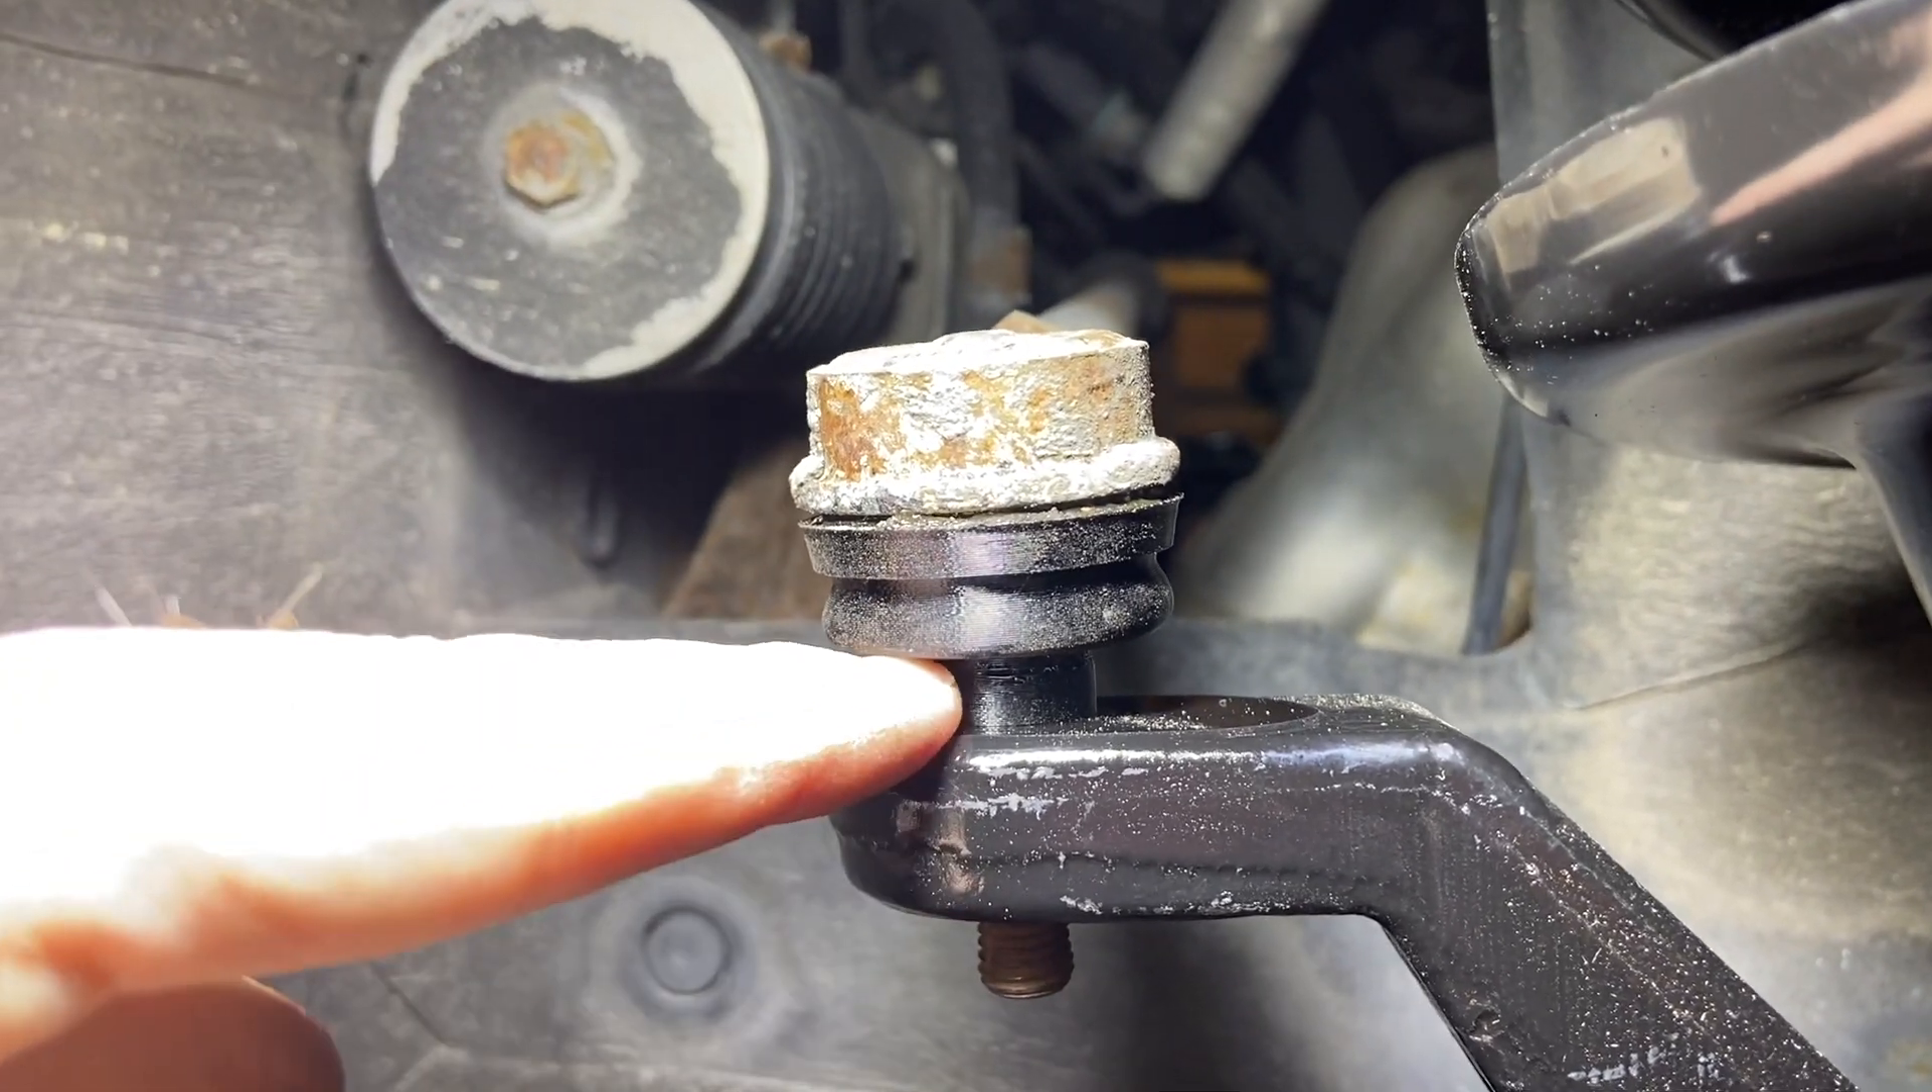I think that this tapered part of the shaft needs to fit down further in here.